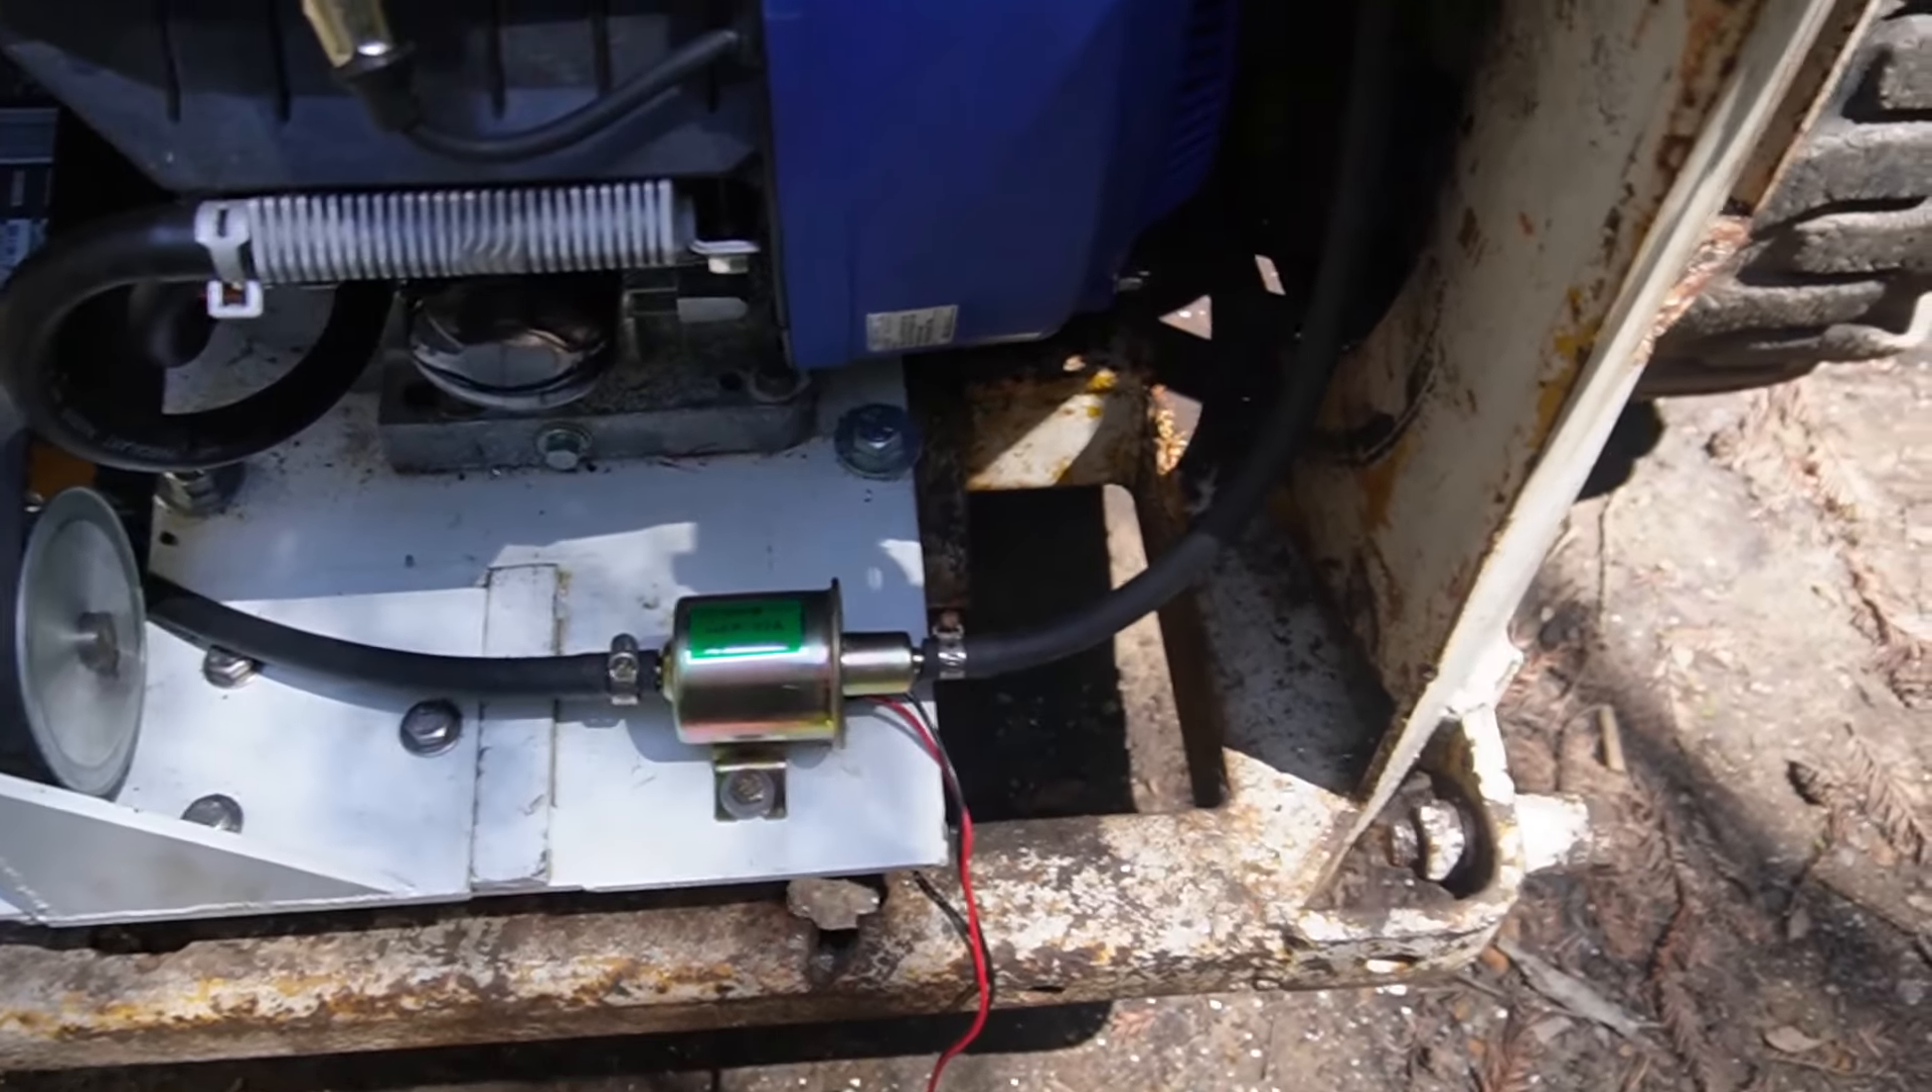Little pumps mounted.